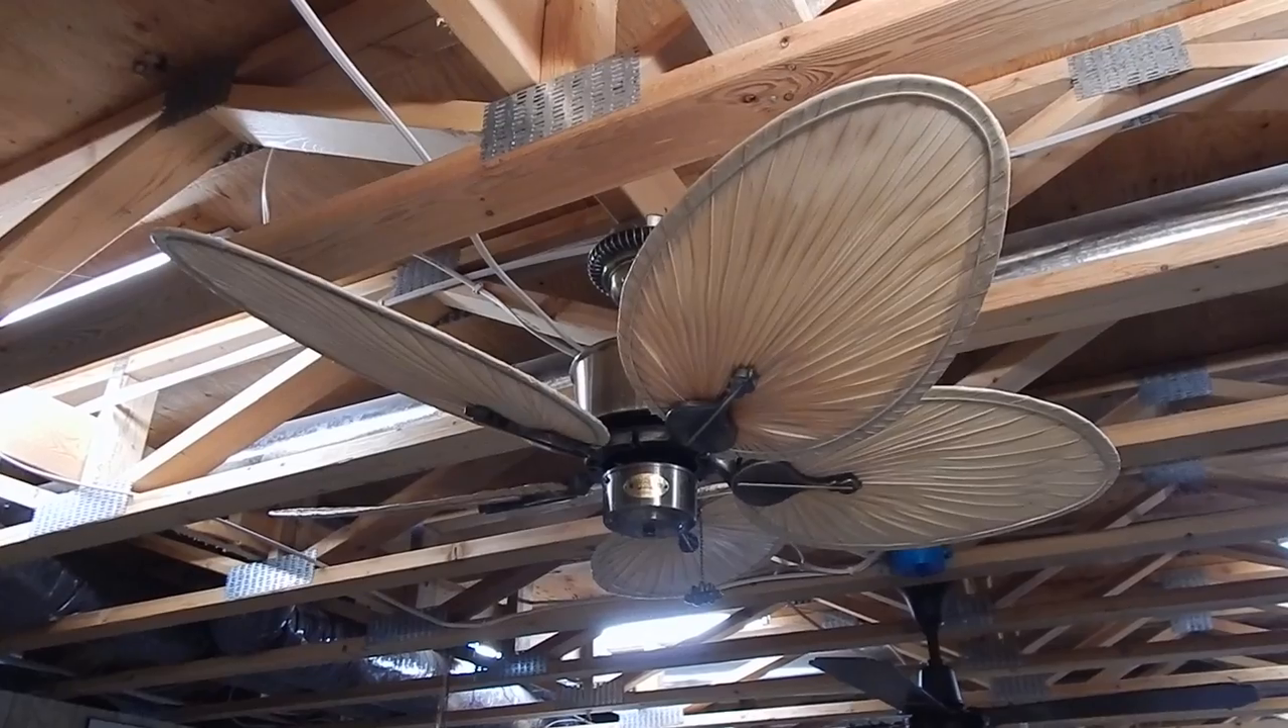And now I just put up my Antique Brass Islander with the small blades.